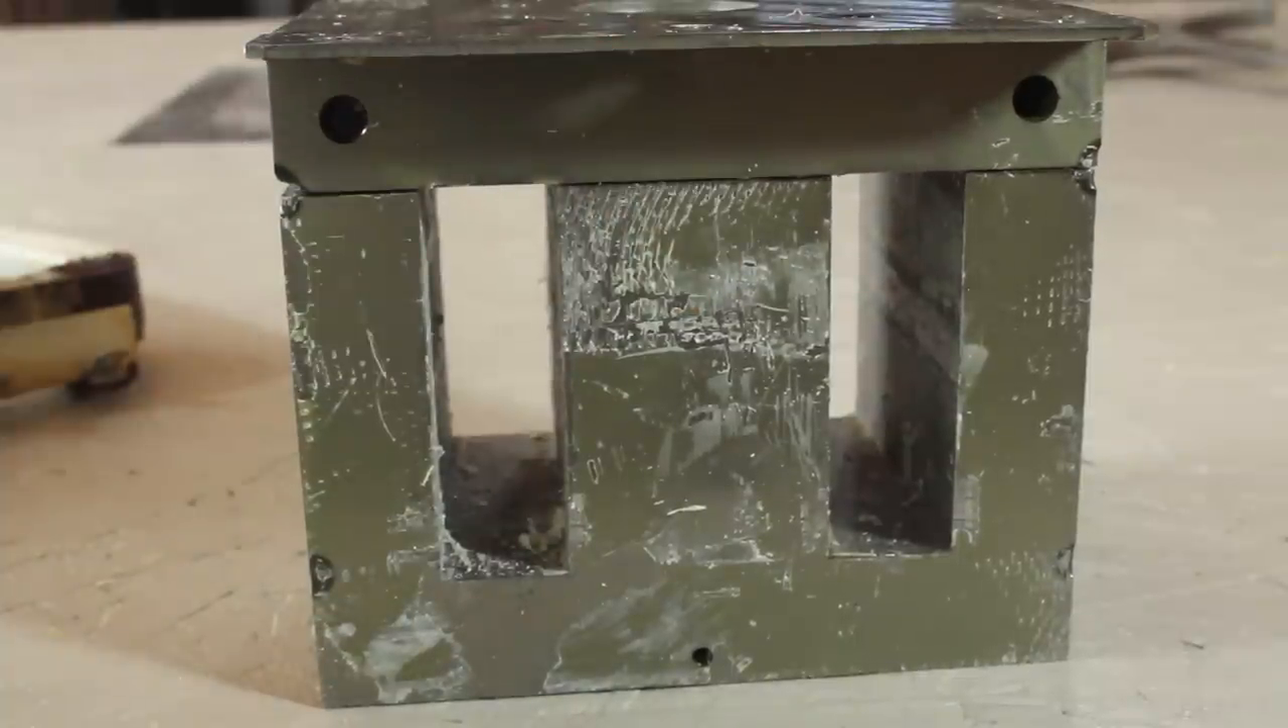Now we've got ourselves a naked transformer core.